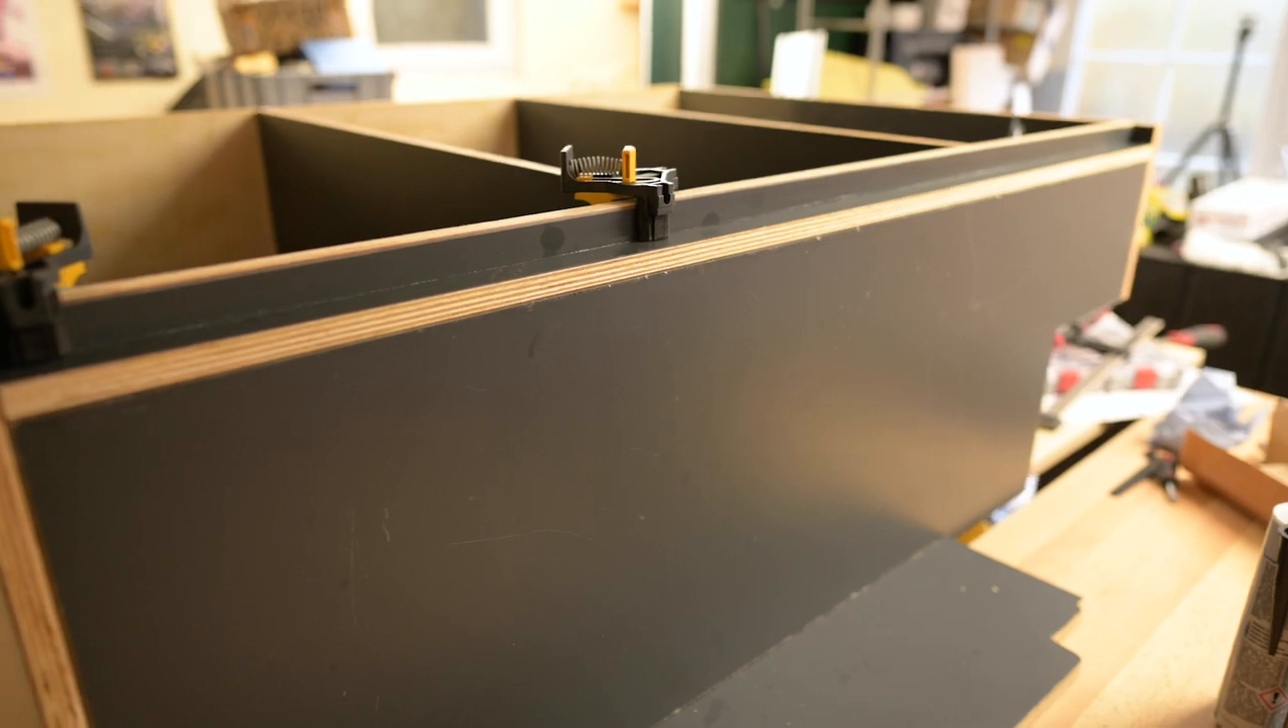Ich habe jetzt hier quasi schon den Korpus zusammengebaut.